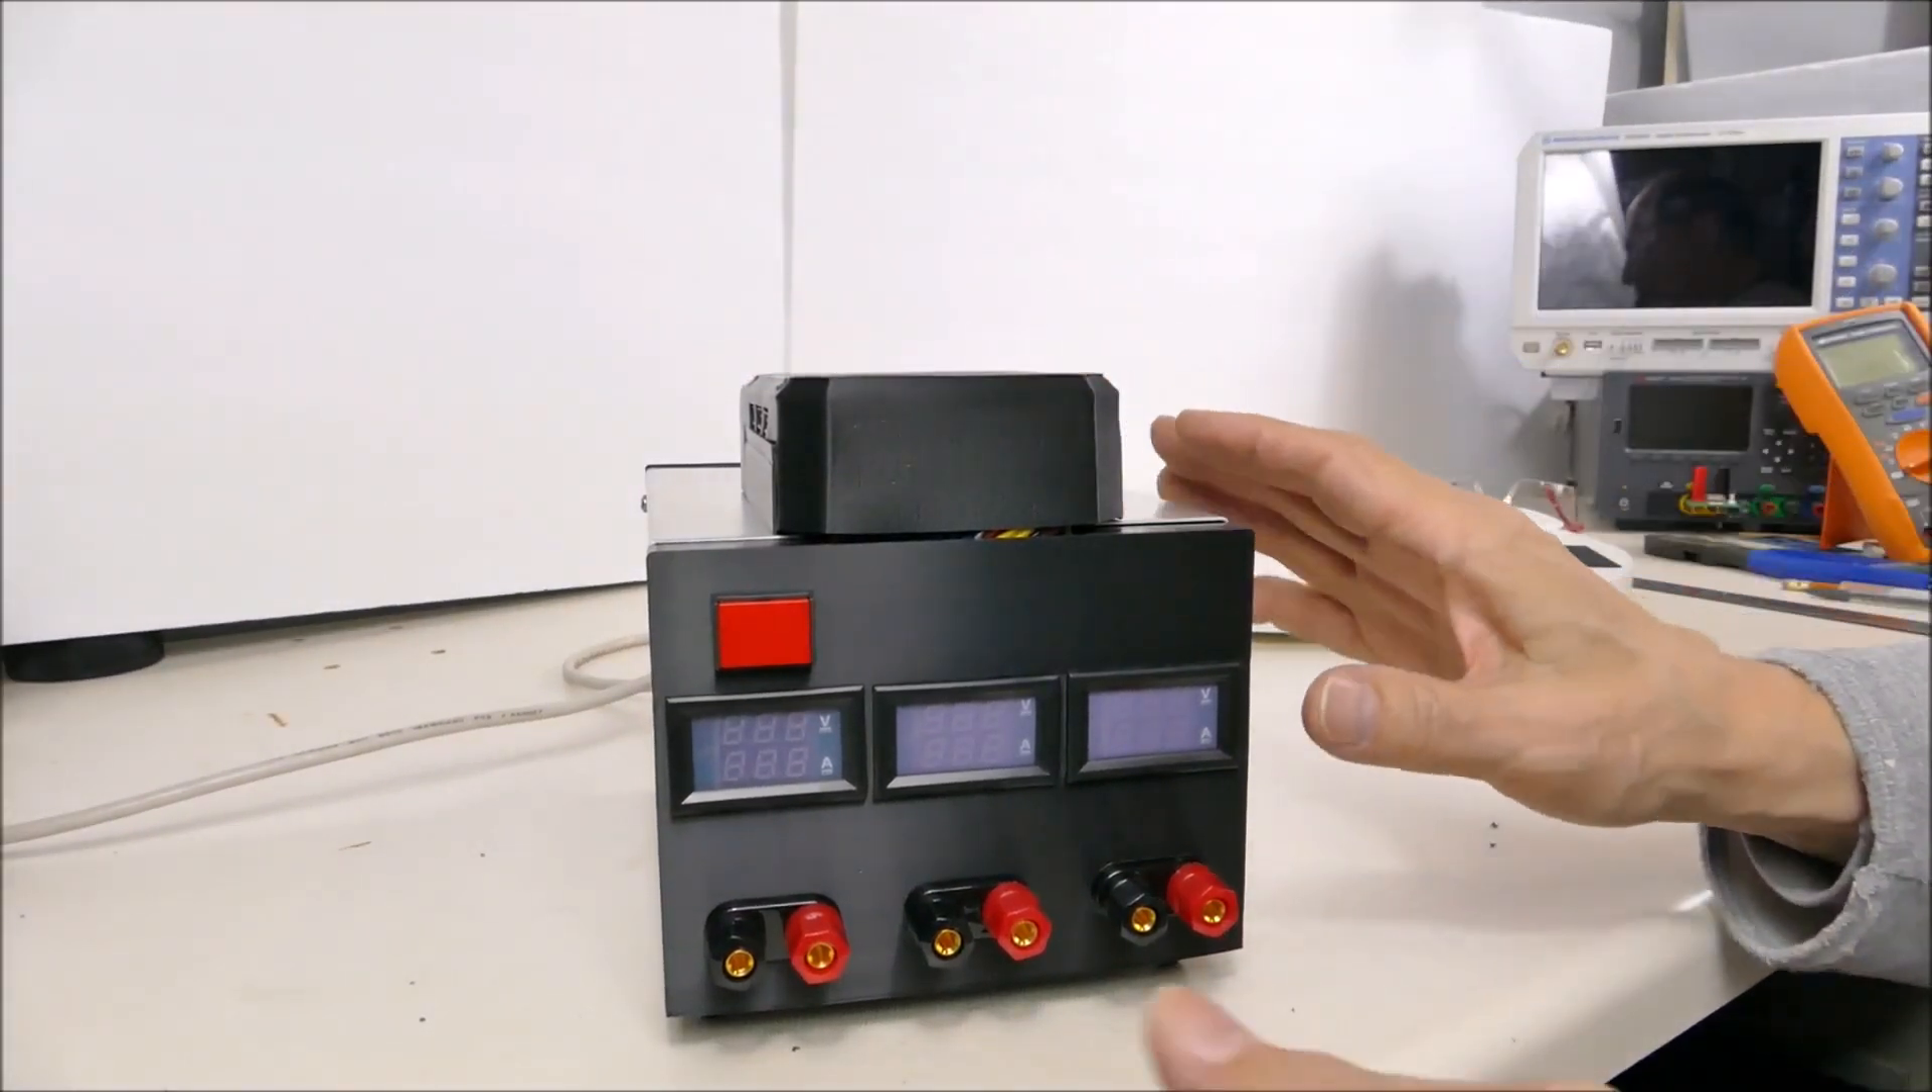Okay it's all together lids on.